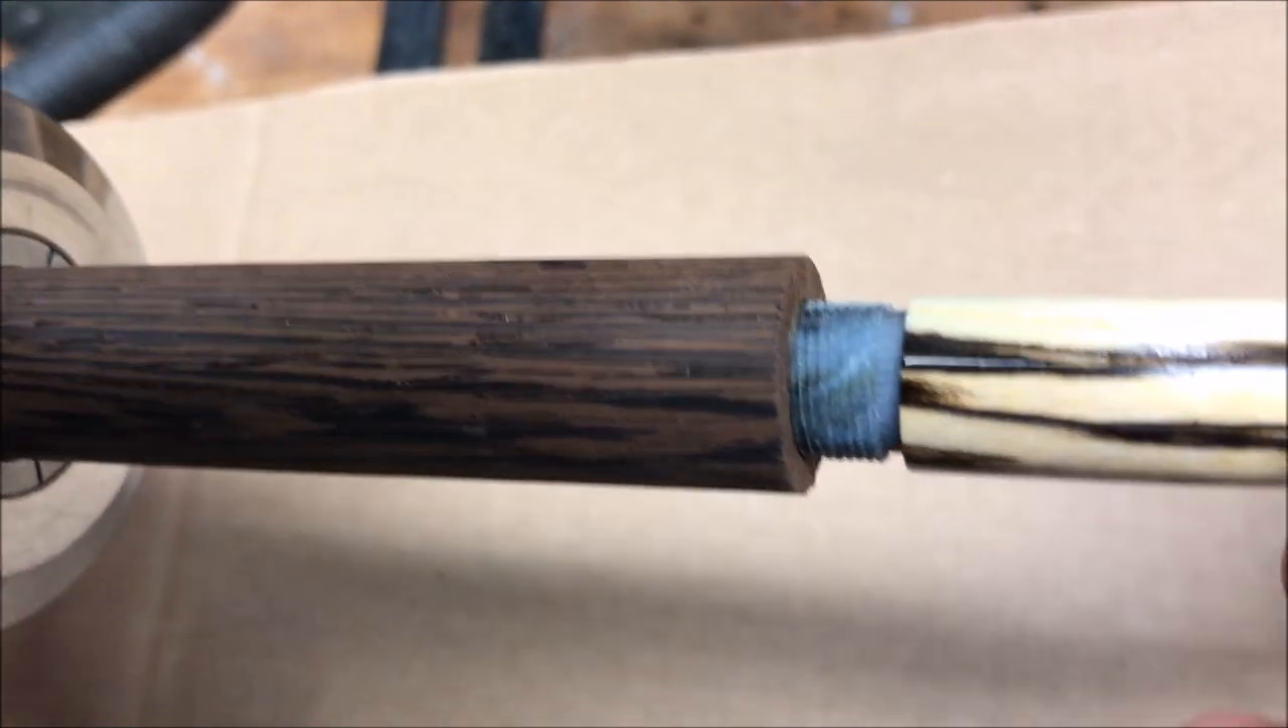I brought my pin back over and as you see when I slide the pin into the cap it stops right at the threads which is perfect.